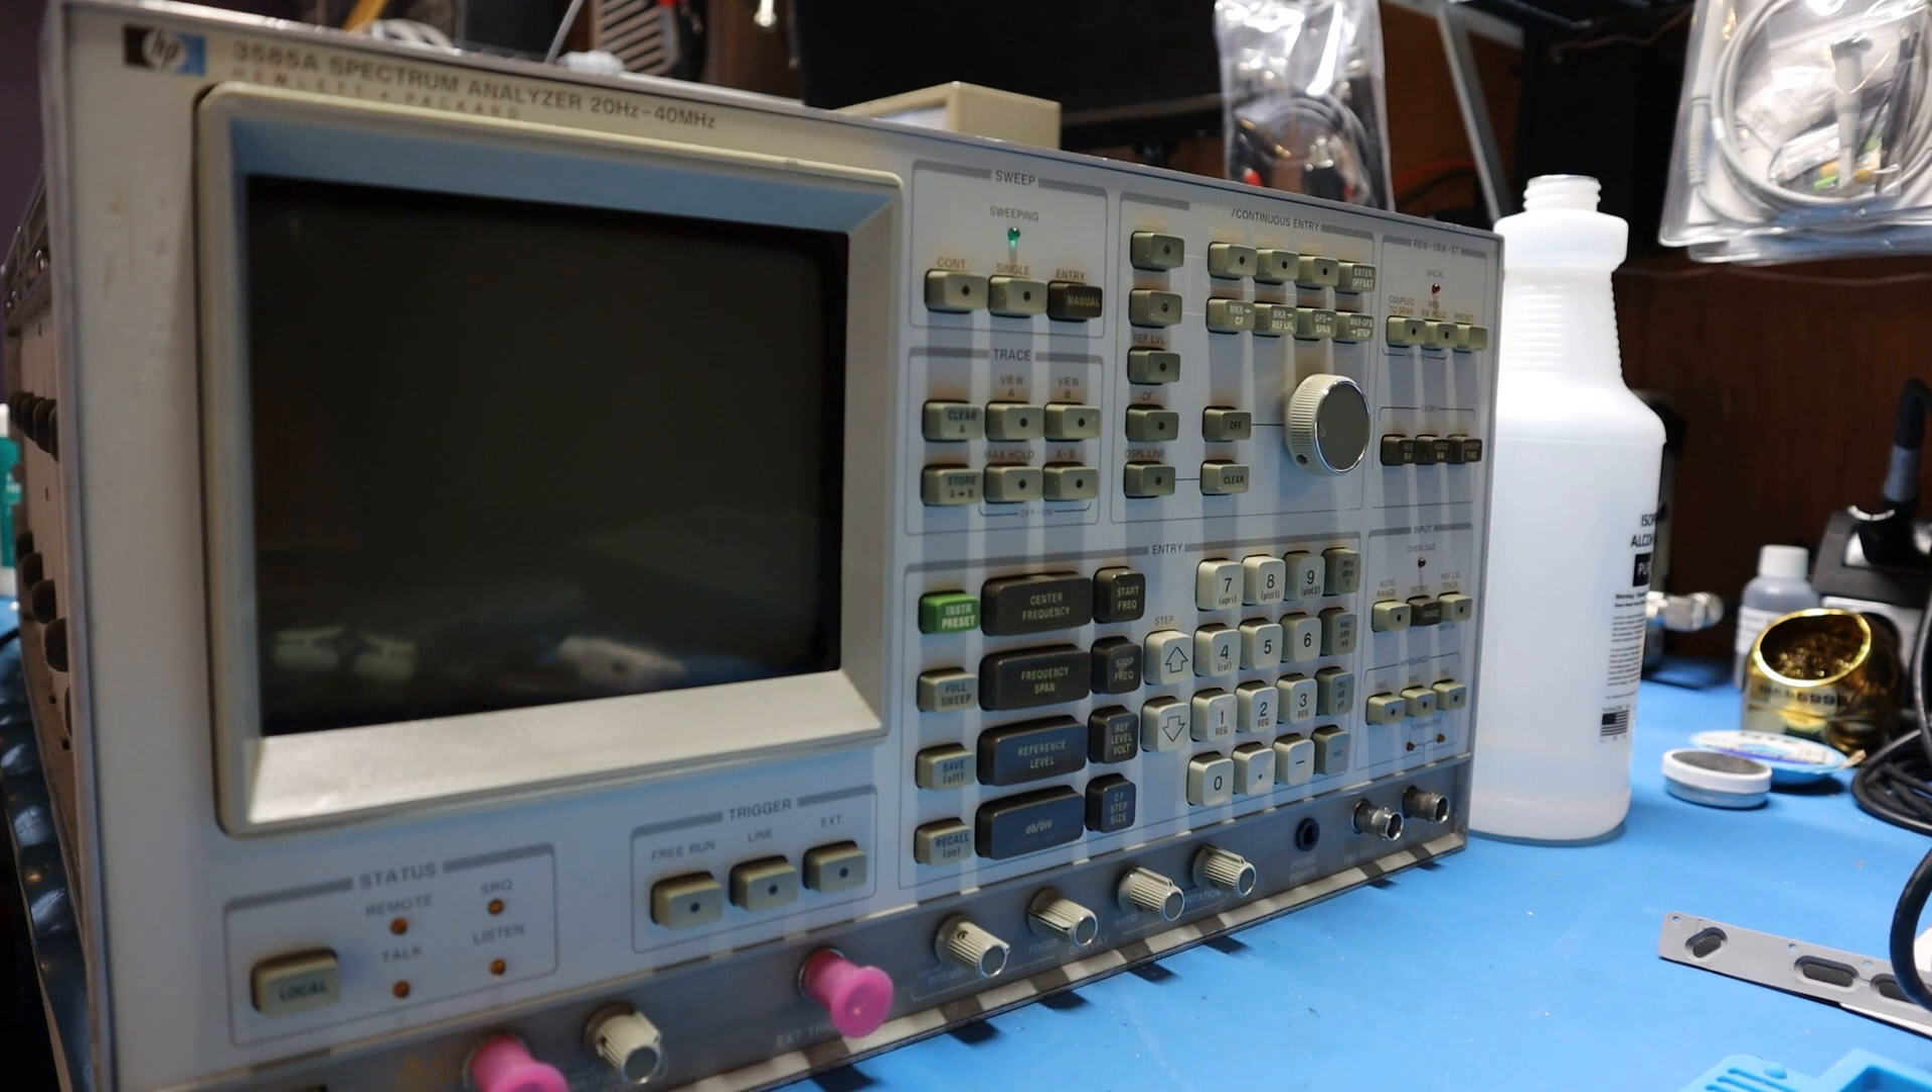So I went ahead and finished installing the front panel.